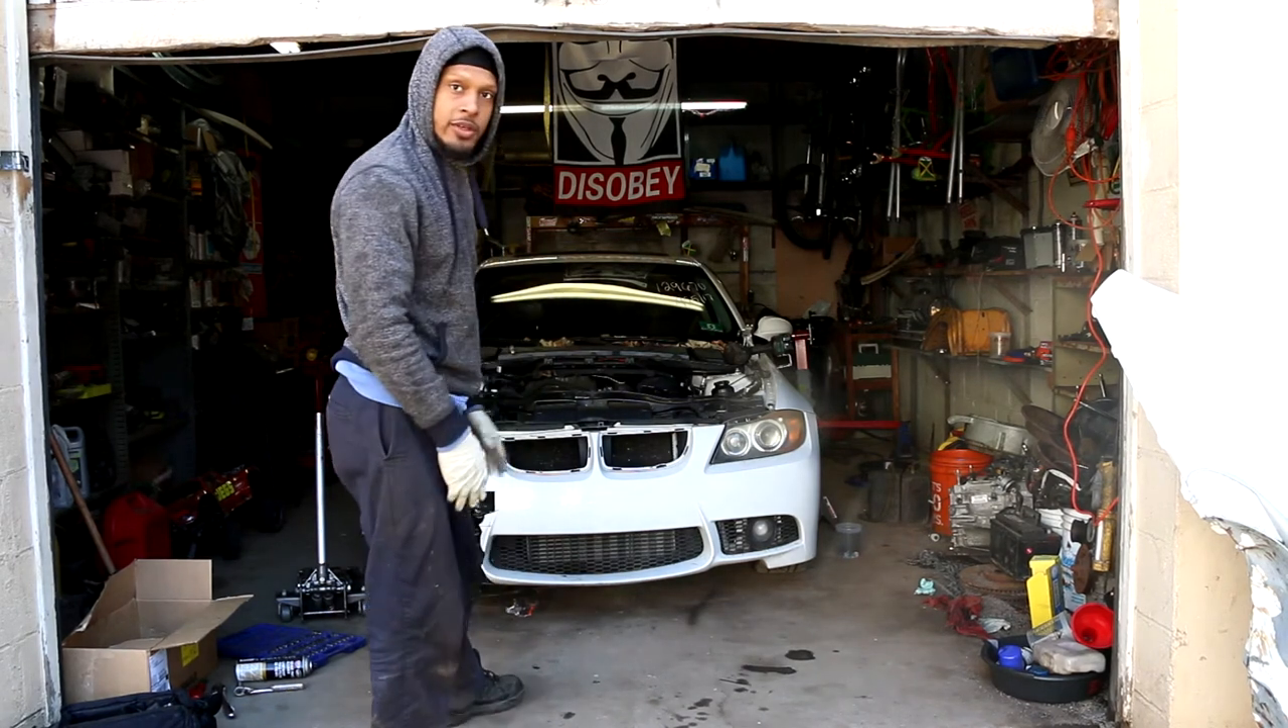As you can see i got the car in front of me i already removed the hood.